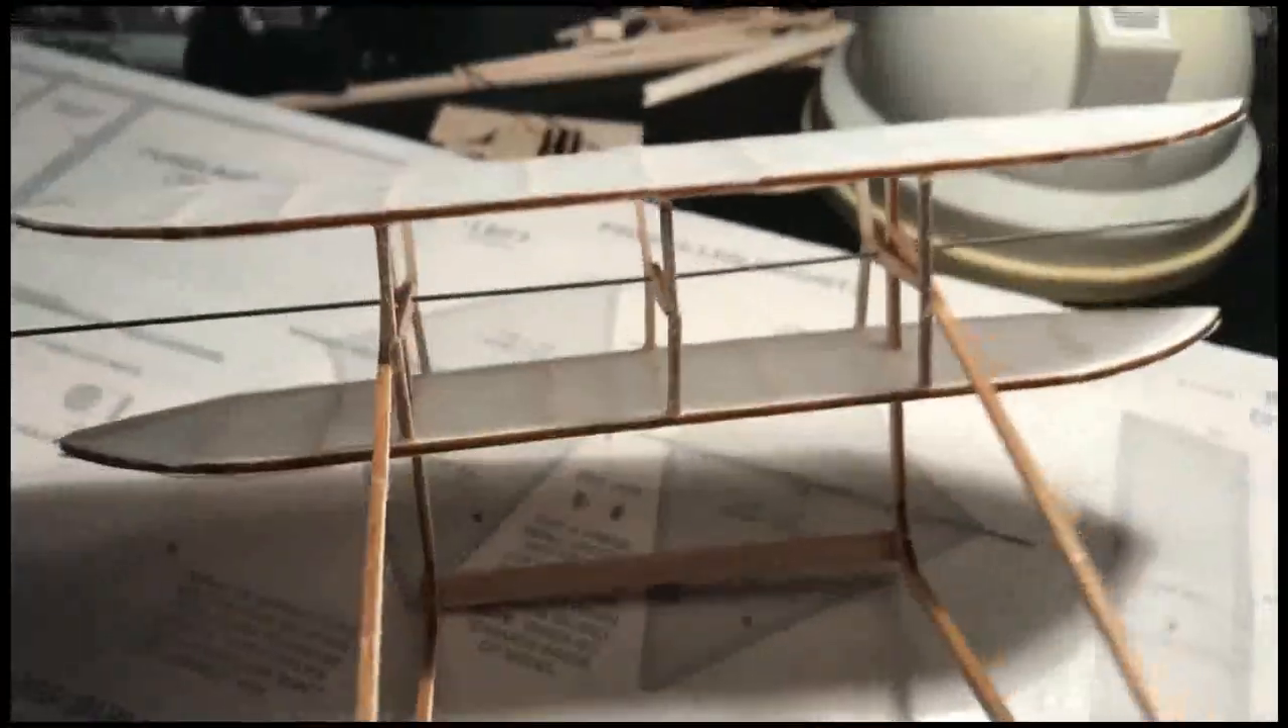We've got the upper and lower elevators all assembled and put into position on the fuselage.